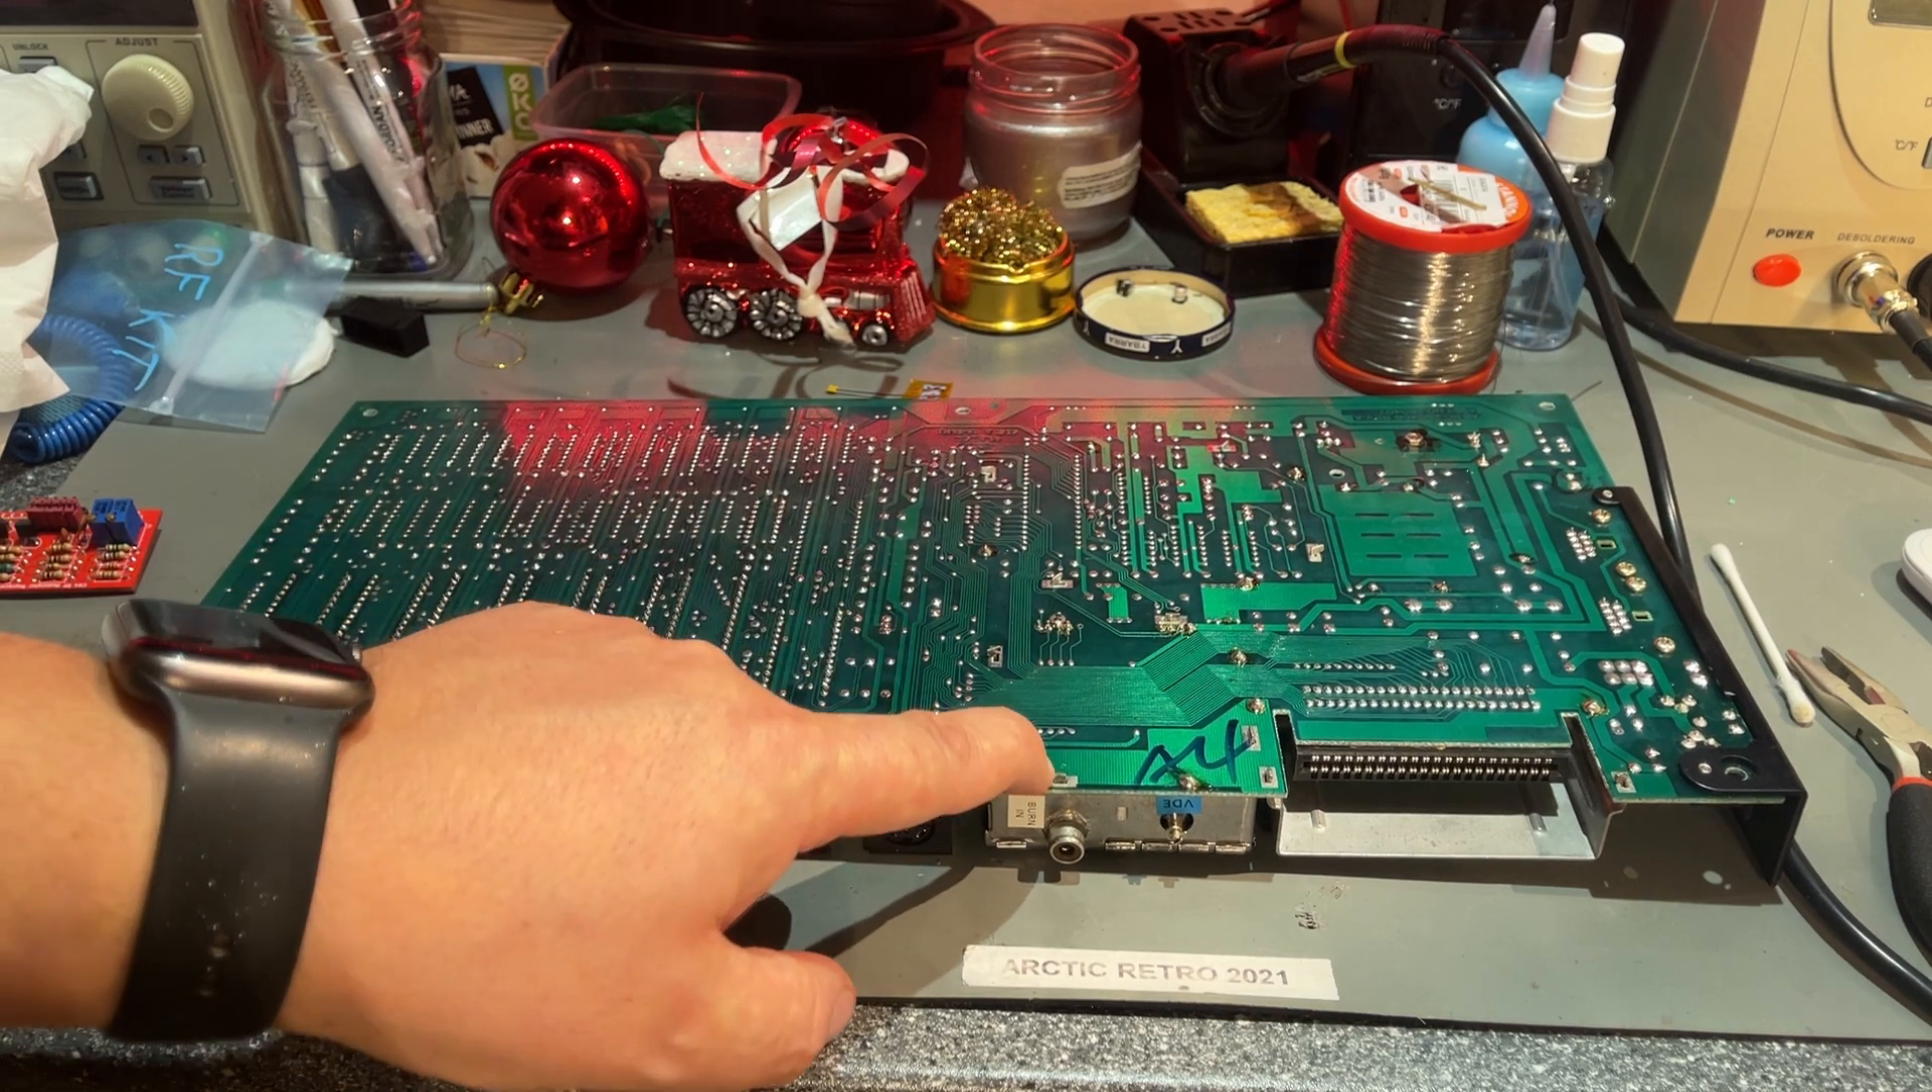I took the motherboard out of the machine and this is the big TV modulator metal can that we're gonna remove and it's of course soldered in on the backside and yeah there are some big solder points here.